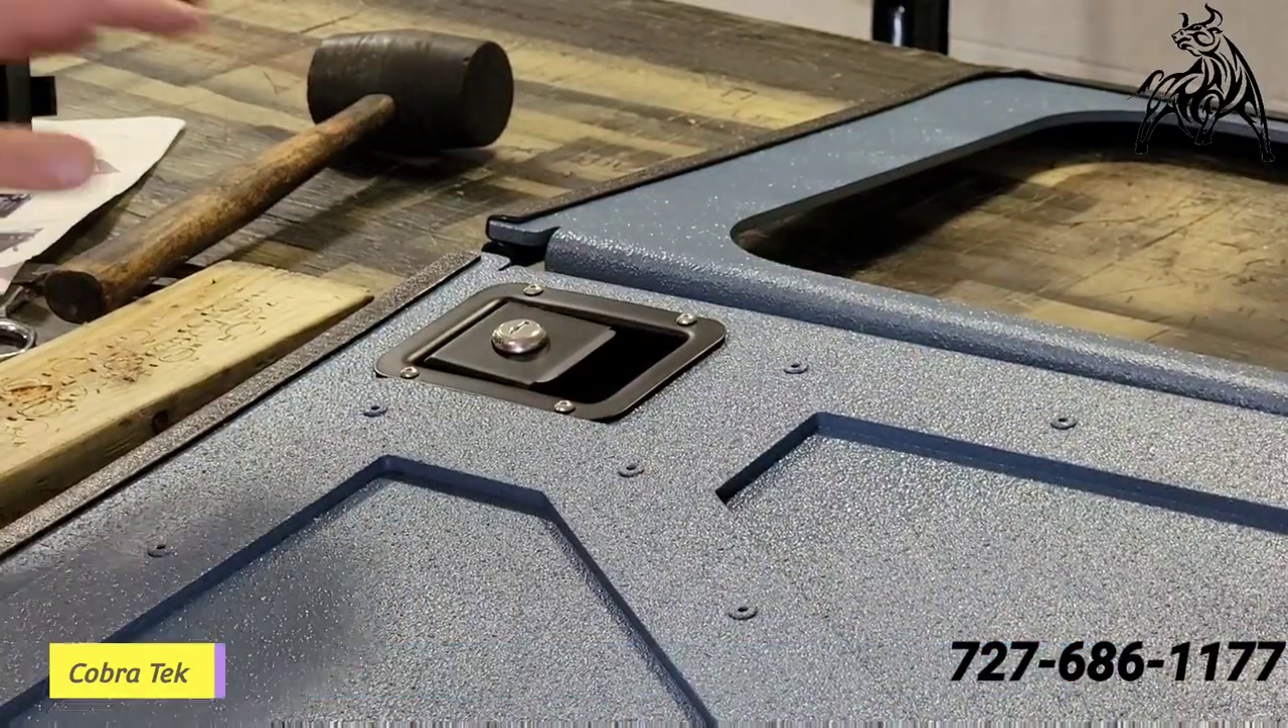So, that is the latch assembly. I have that in place.